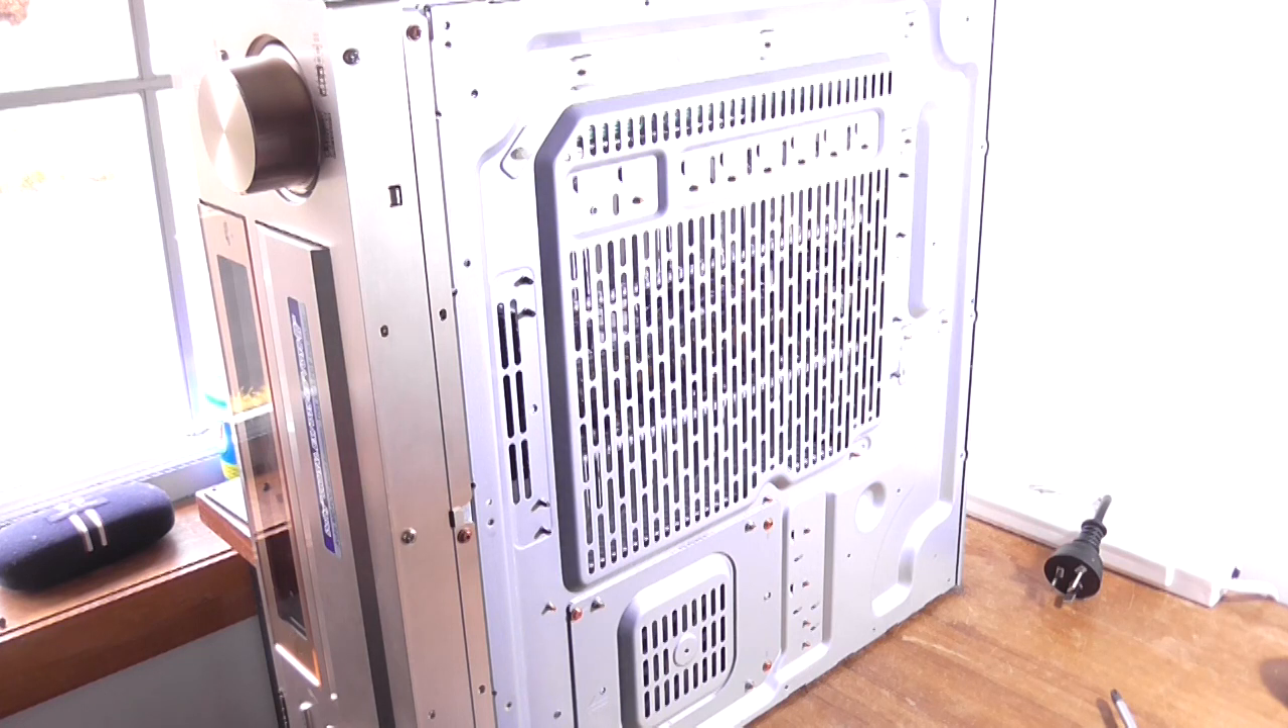I've put the panel back on.